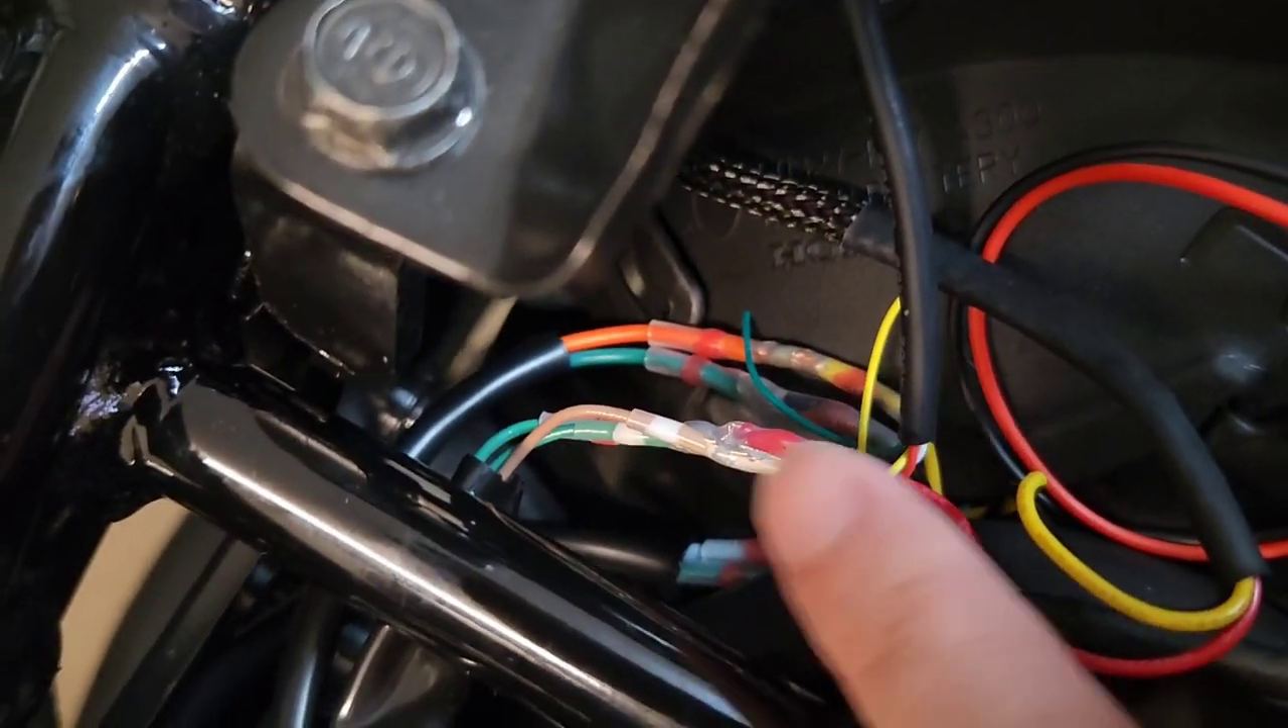I haven't actually covered these solder tubes that I've used for the k-speed harness.